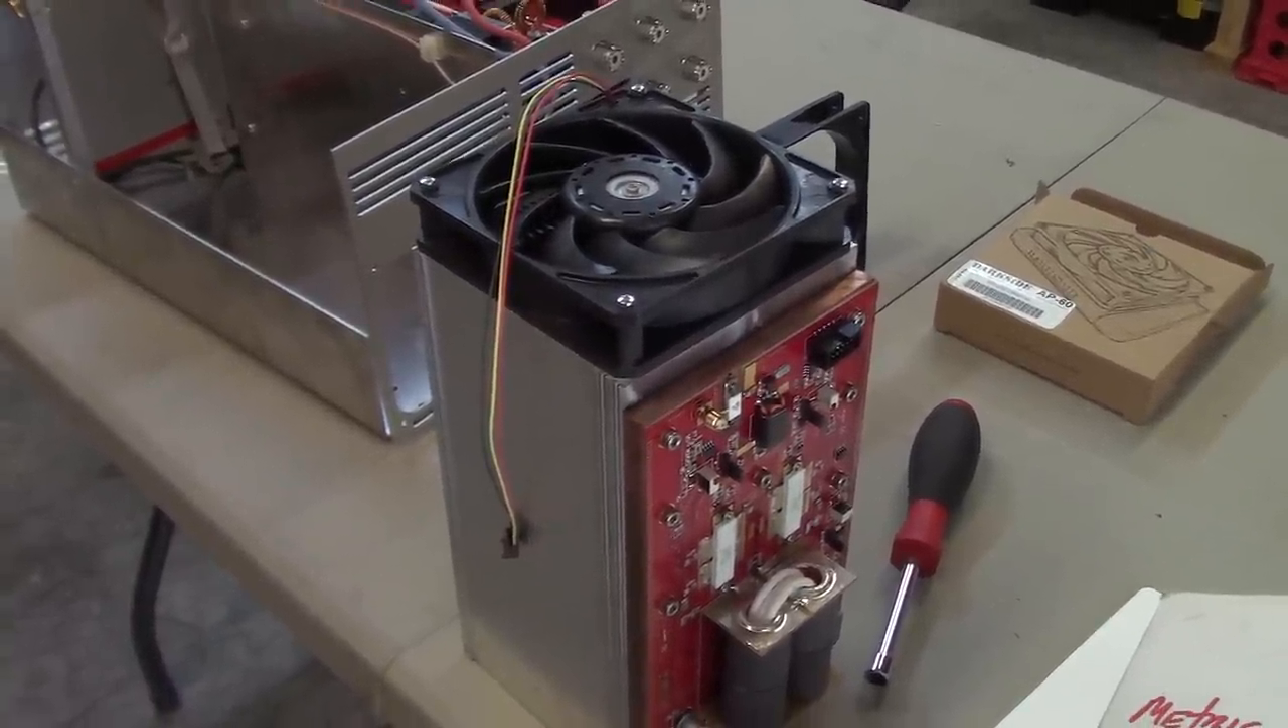In order to mount the inner cooling fan for the PA deck, I've actually pulled the PA deck out.